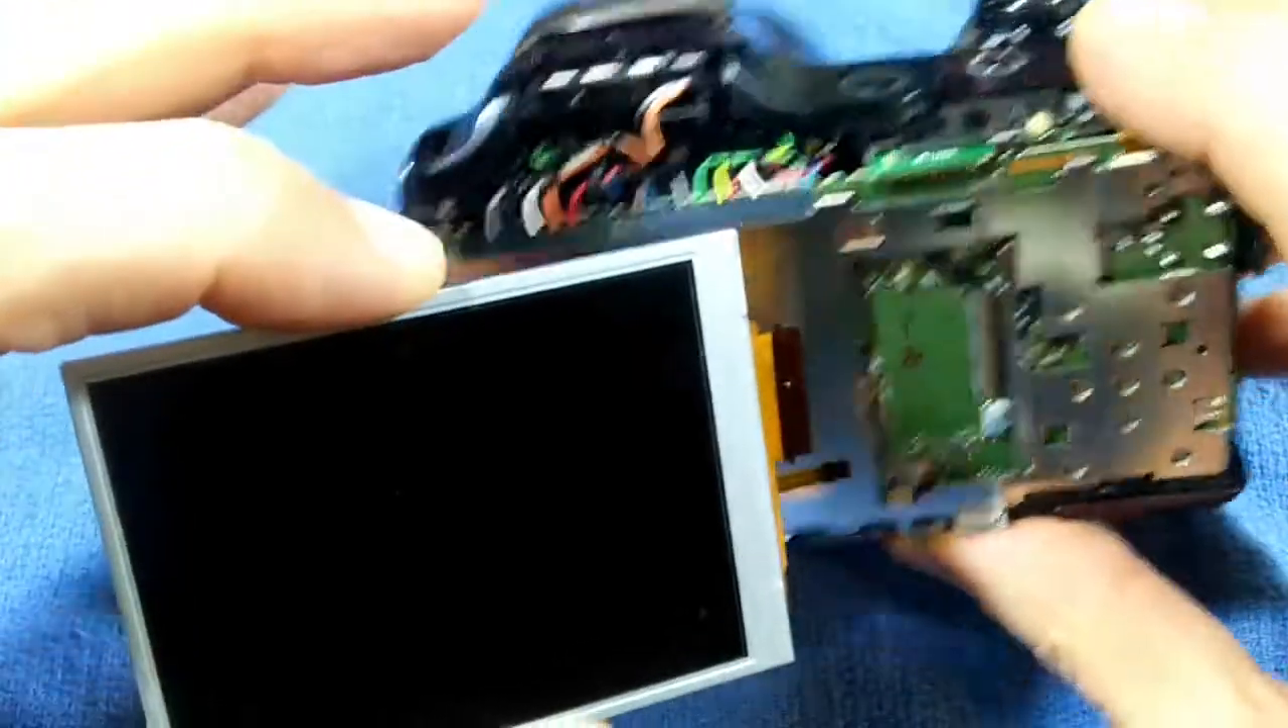There it is. We have the screen in our hand.